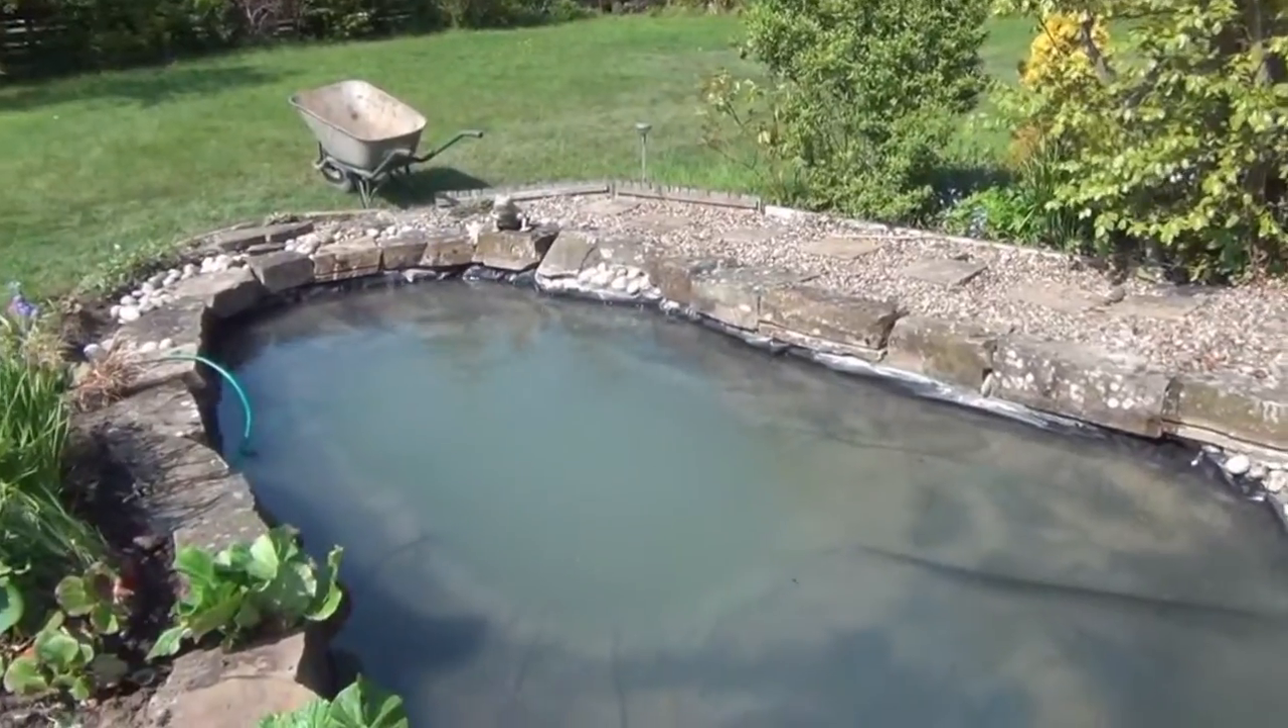We've cemented all the edging stones on.